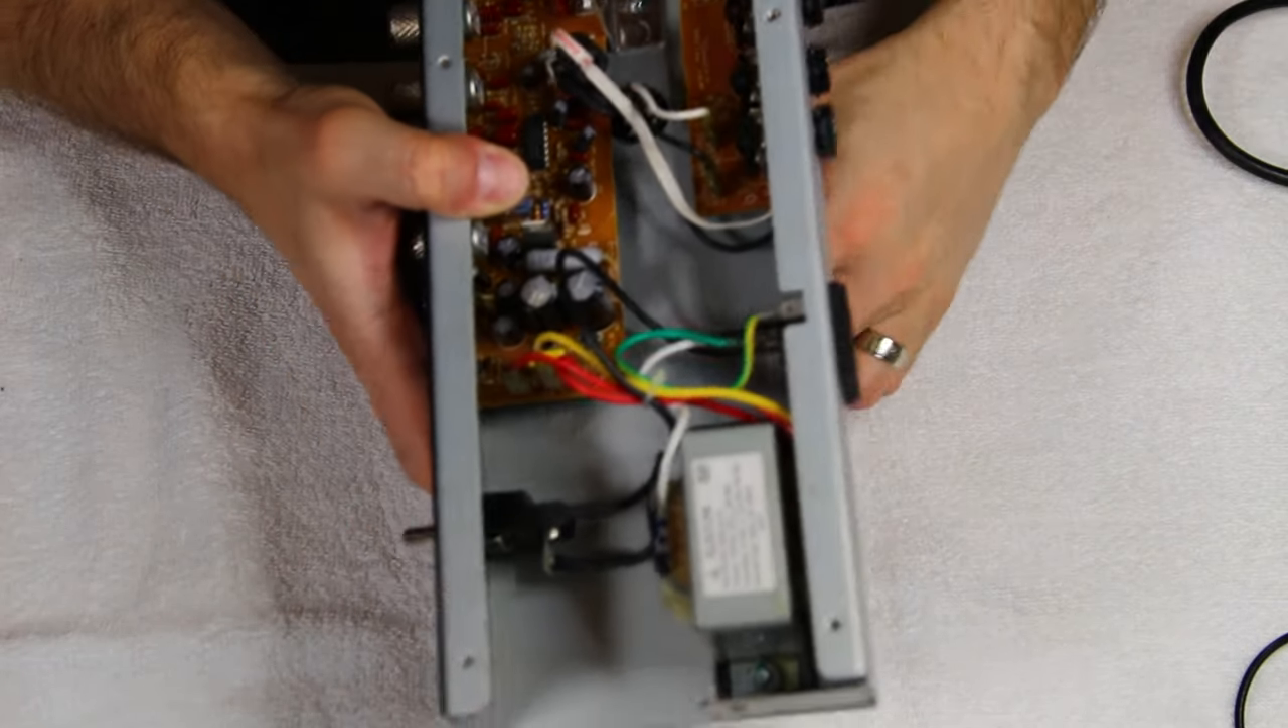So as you can see, I've already removed the chassis from the cabinet.